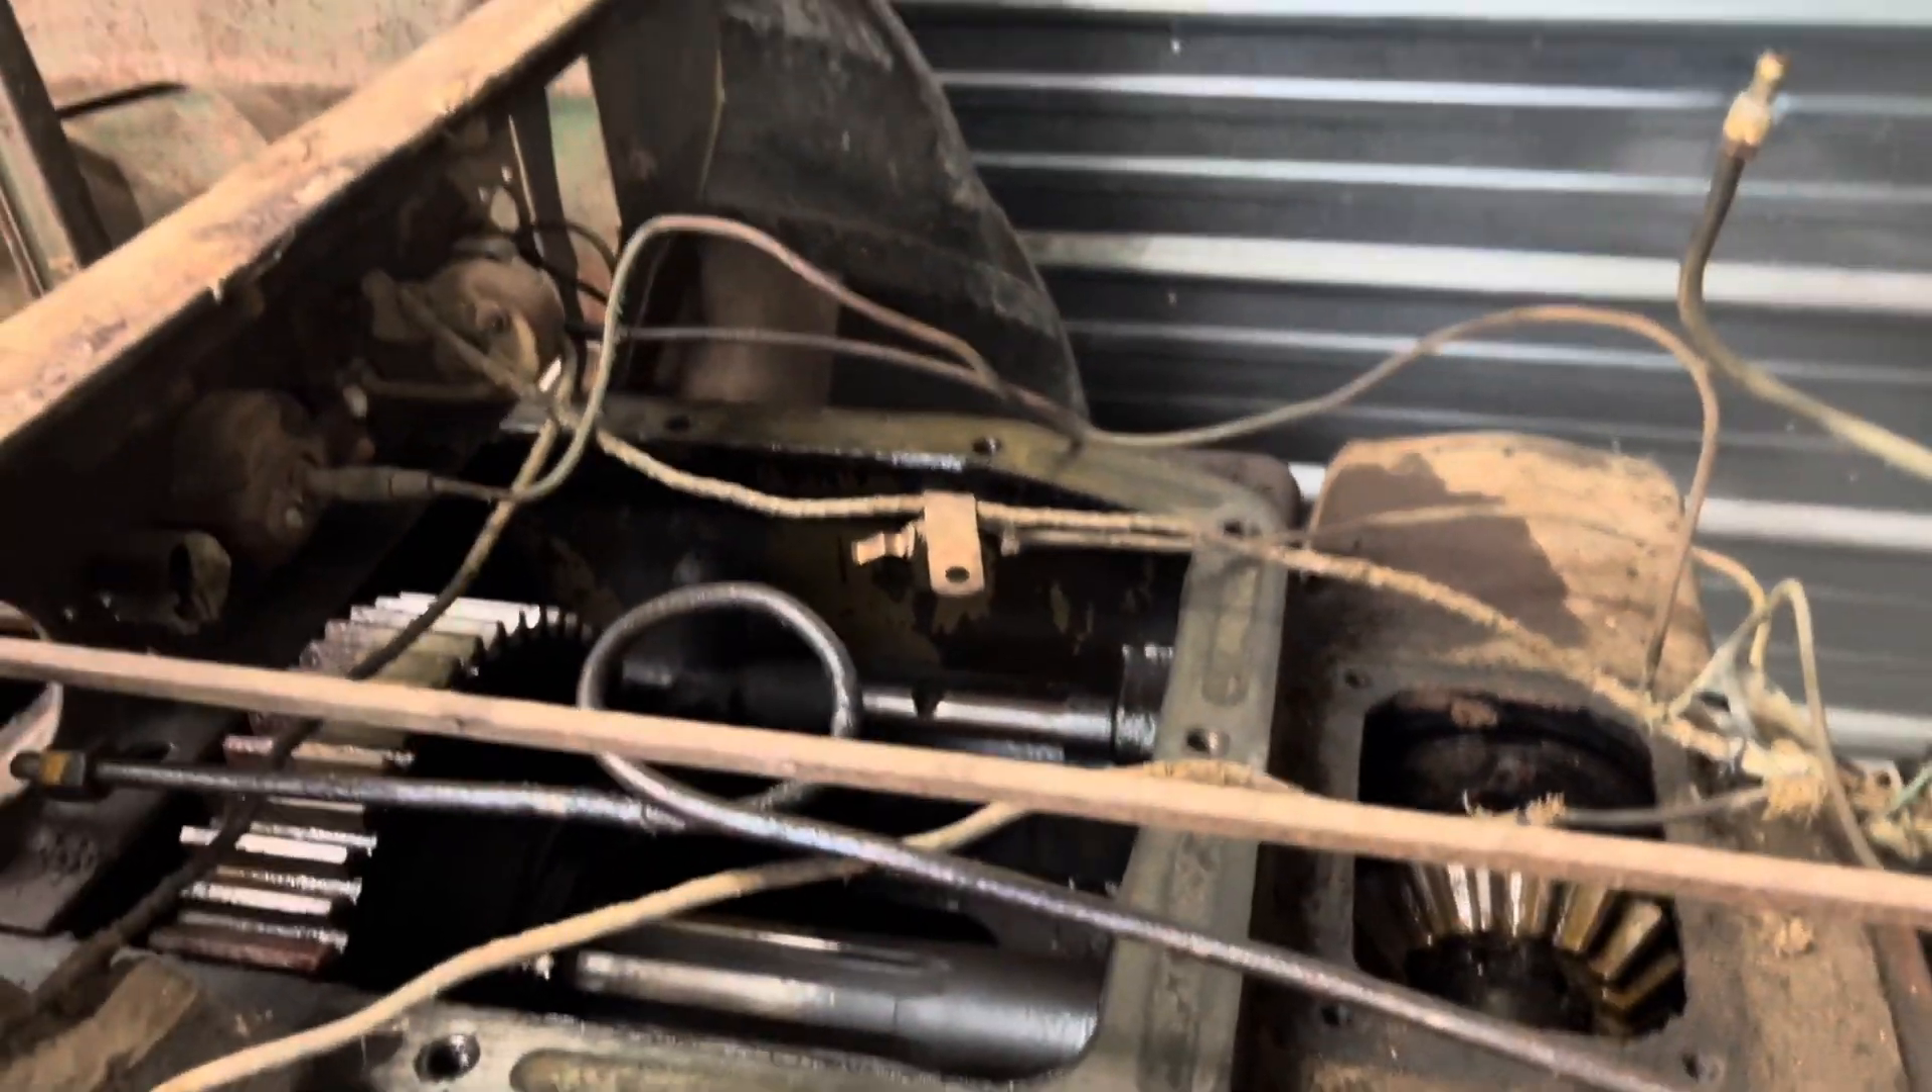I do have the transmission opened up still I'm still working on the detents.